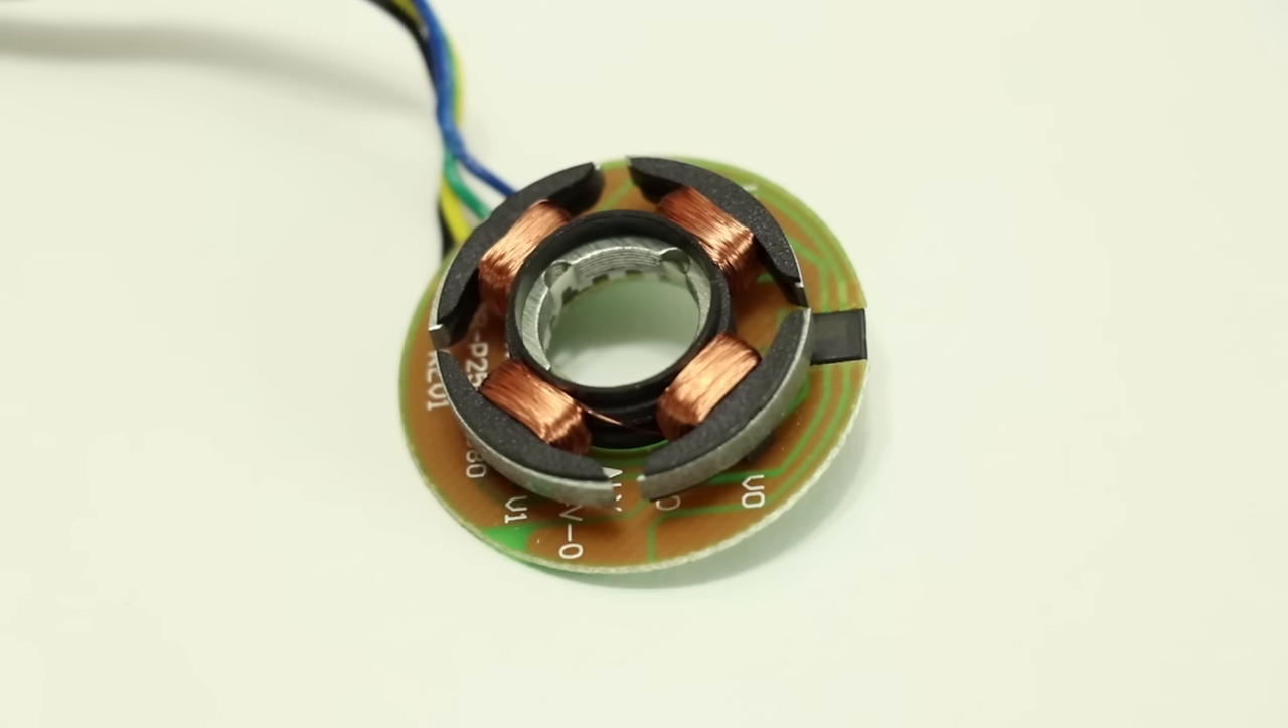You should also have the PCB with the attached stator section of the motor completely removed from the frame.